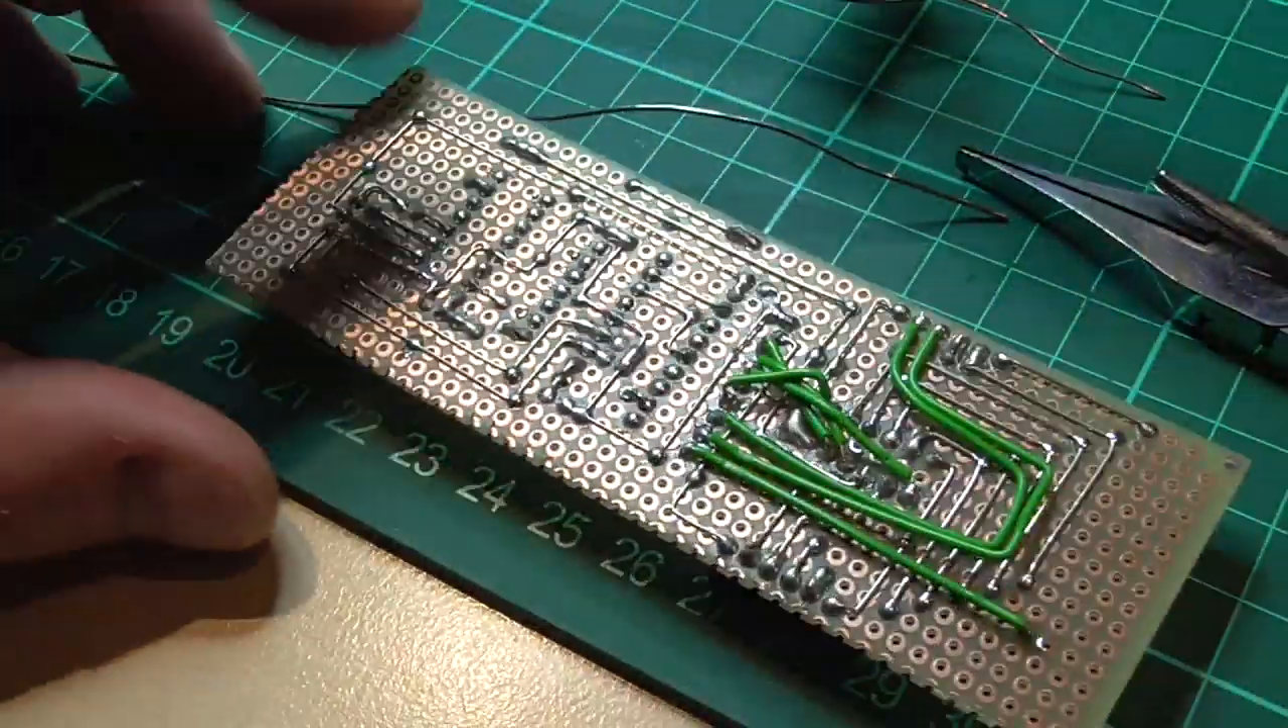Die erste Lage Jumperkabel ist drauf.